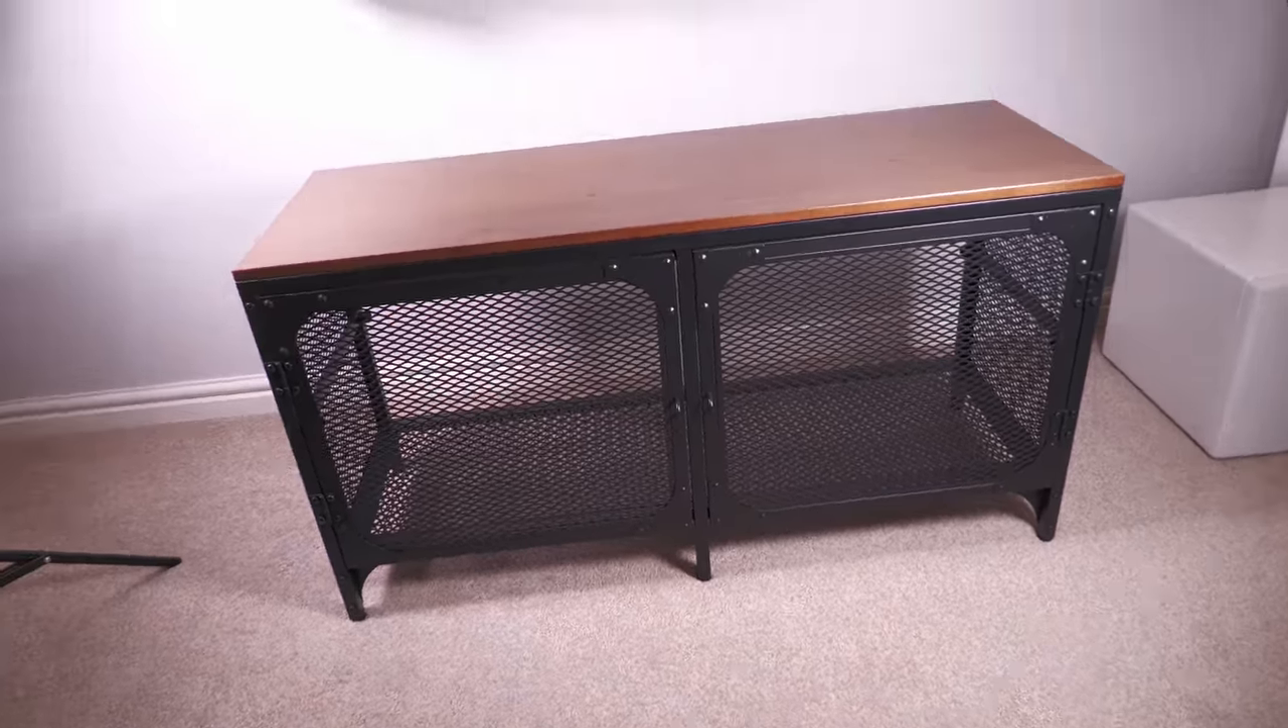Okay, so that's the cabinet now built and it's actually pretty easy.